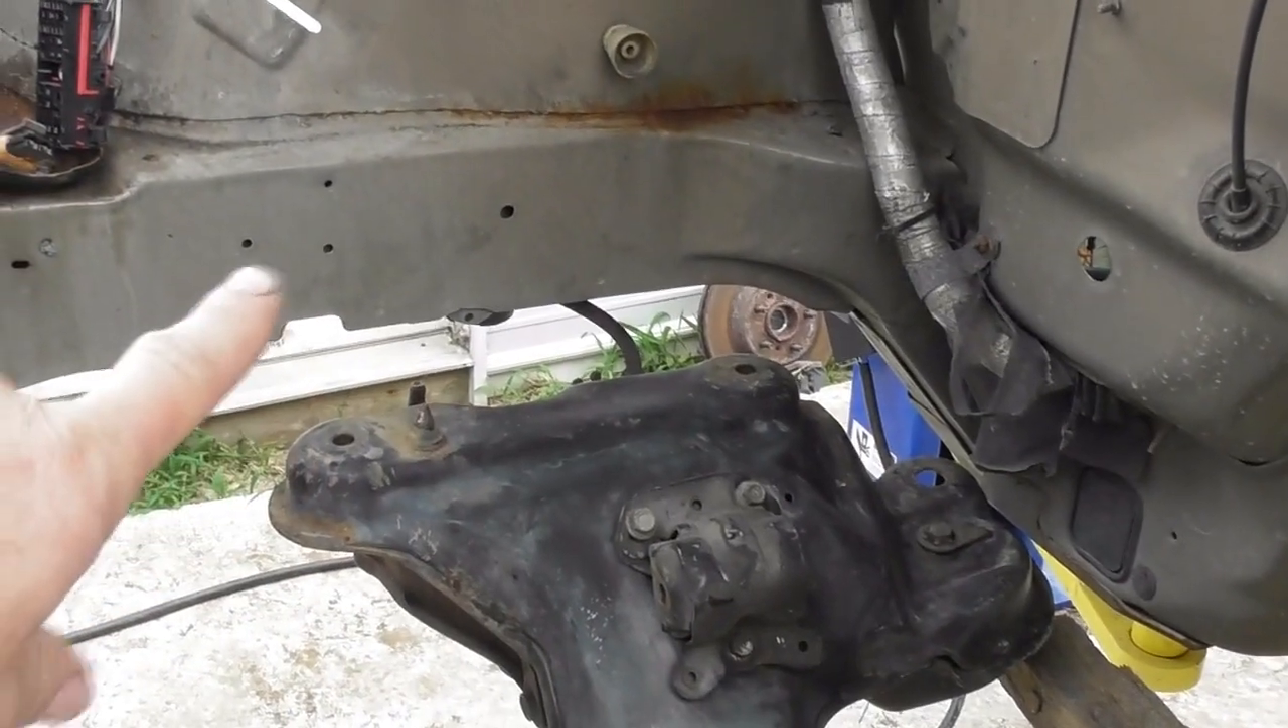That's the subframe which still needs to be attached to the body.